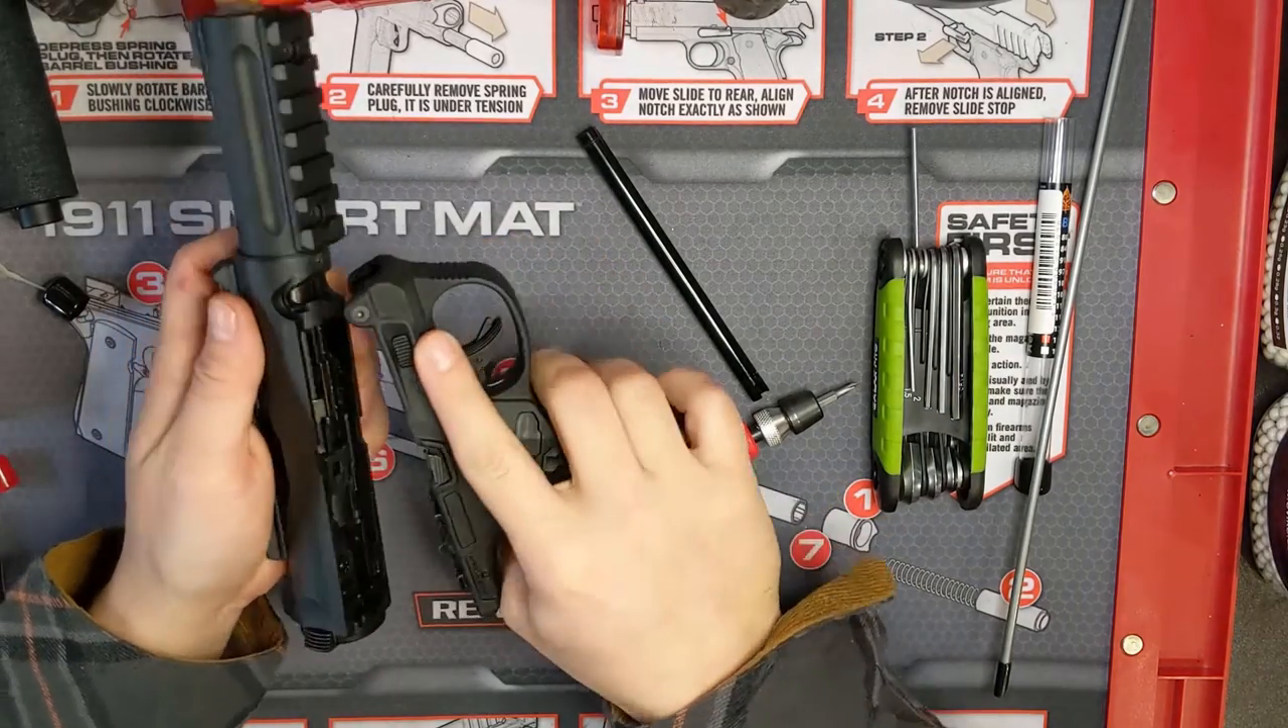Now, we are just about done. We just need to put the upper back onto the lower receiver.